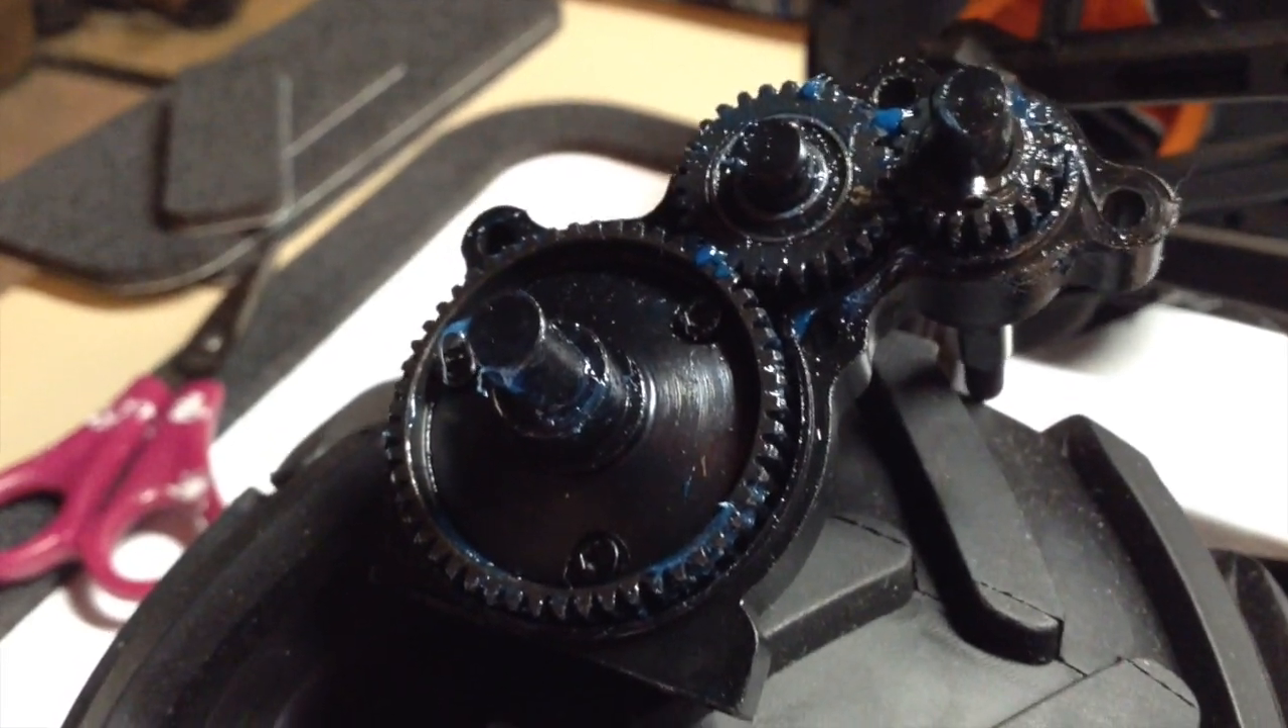I put in the metal gear set from Axial Racing. And greased it up with the track power gear grease.